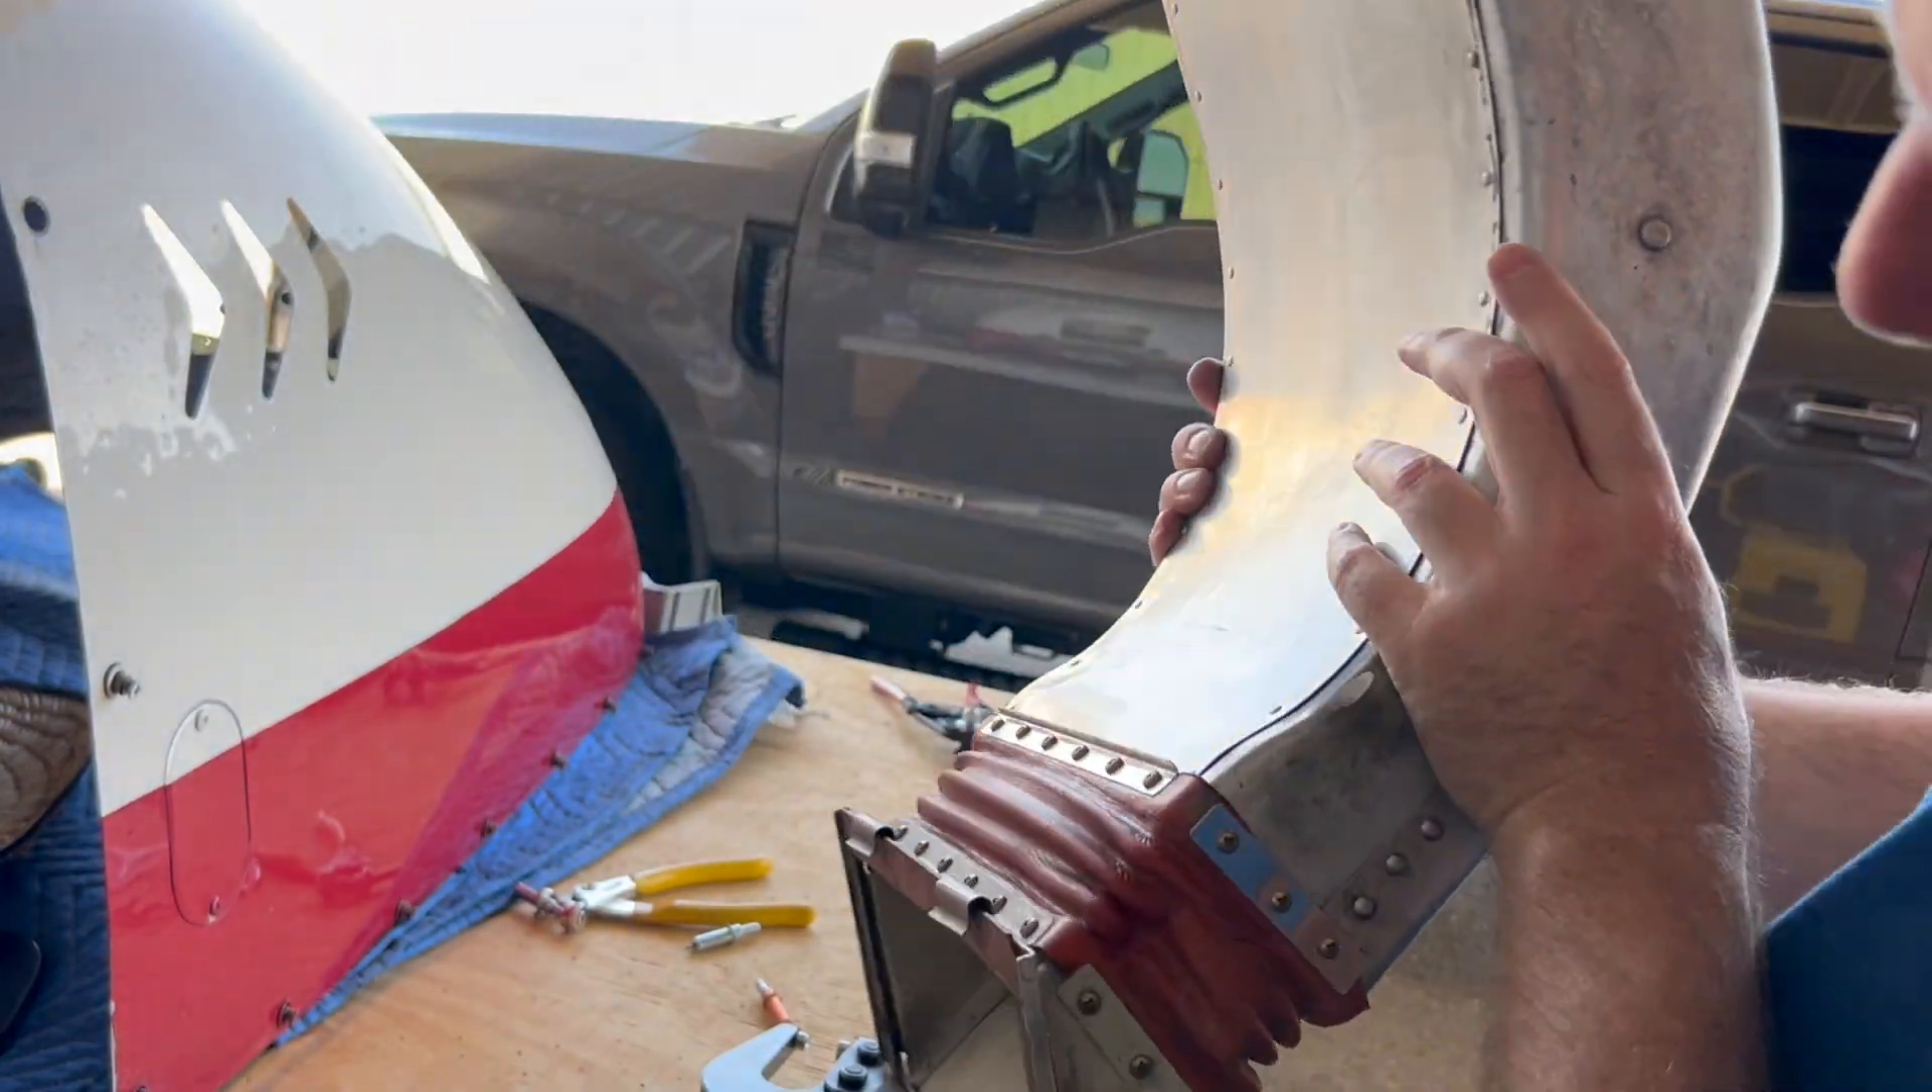I still have to rivet this thing onto the cowl.